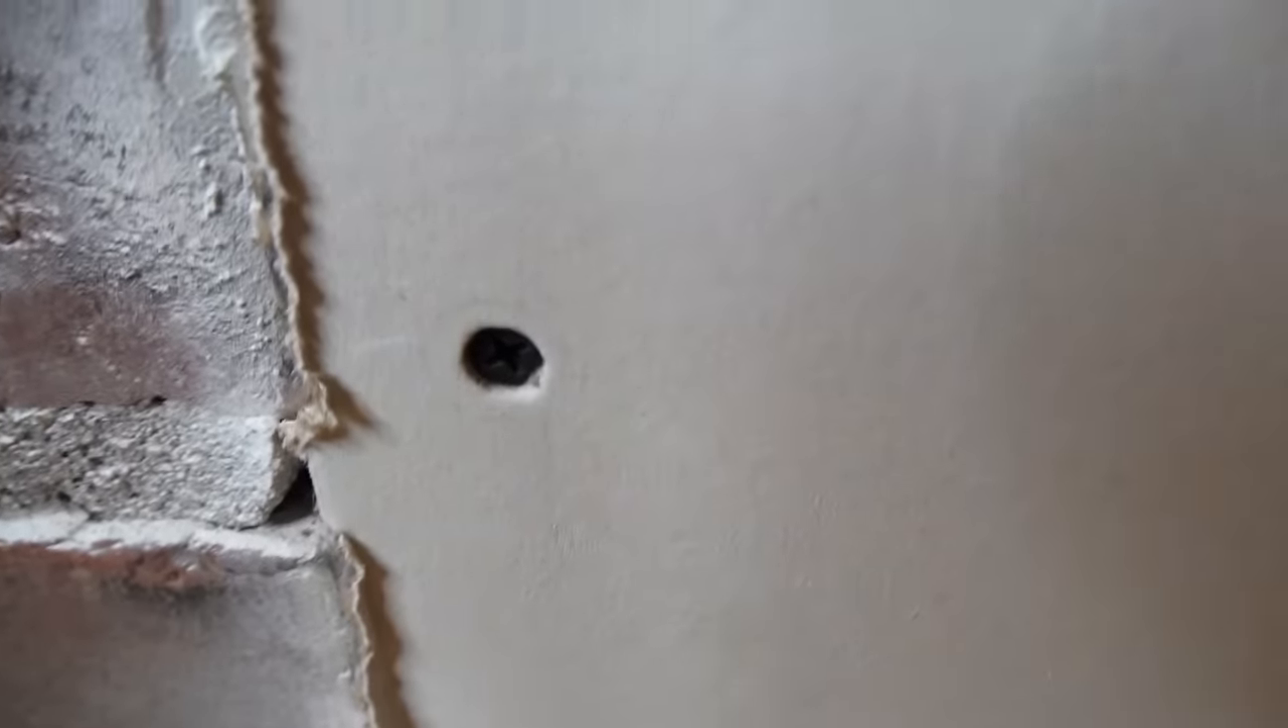We've got another beginner mistake and that is screws set too deep.